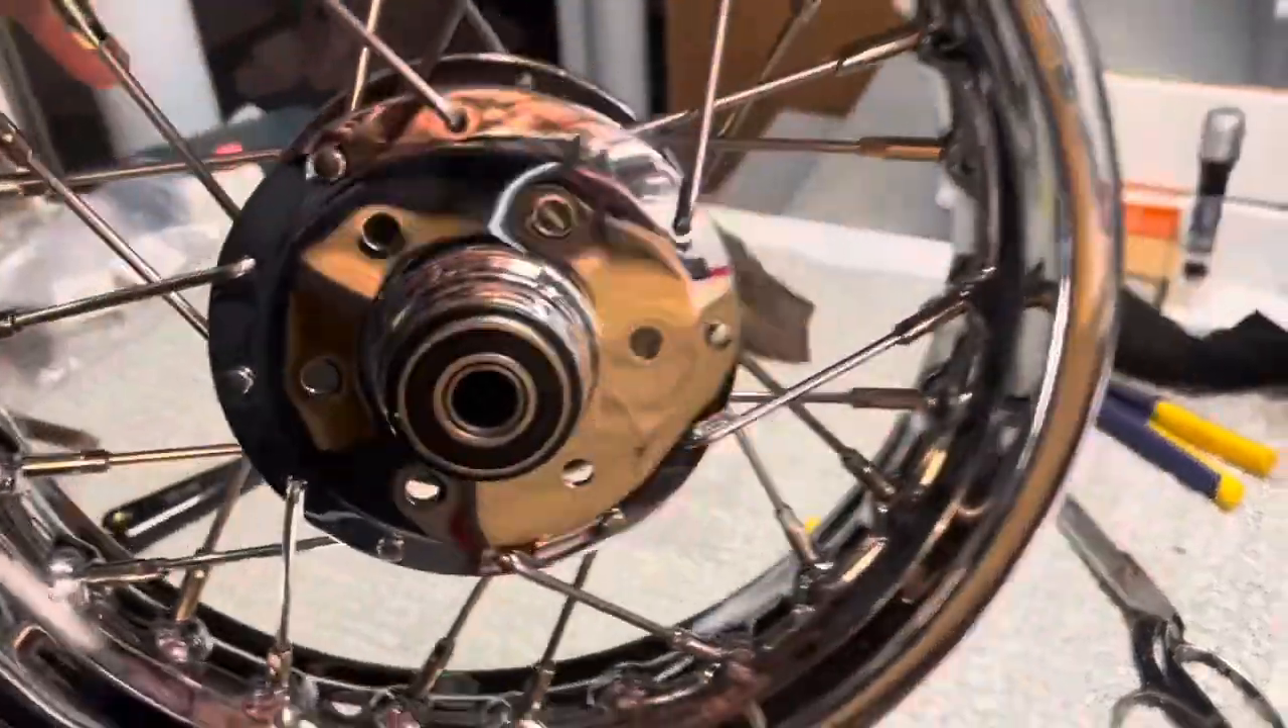All right, bearings are pressed in.